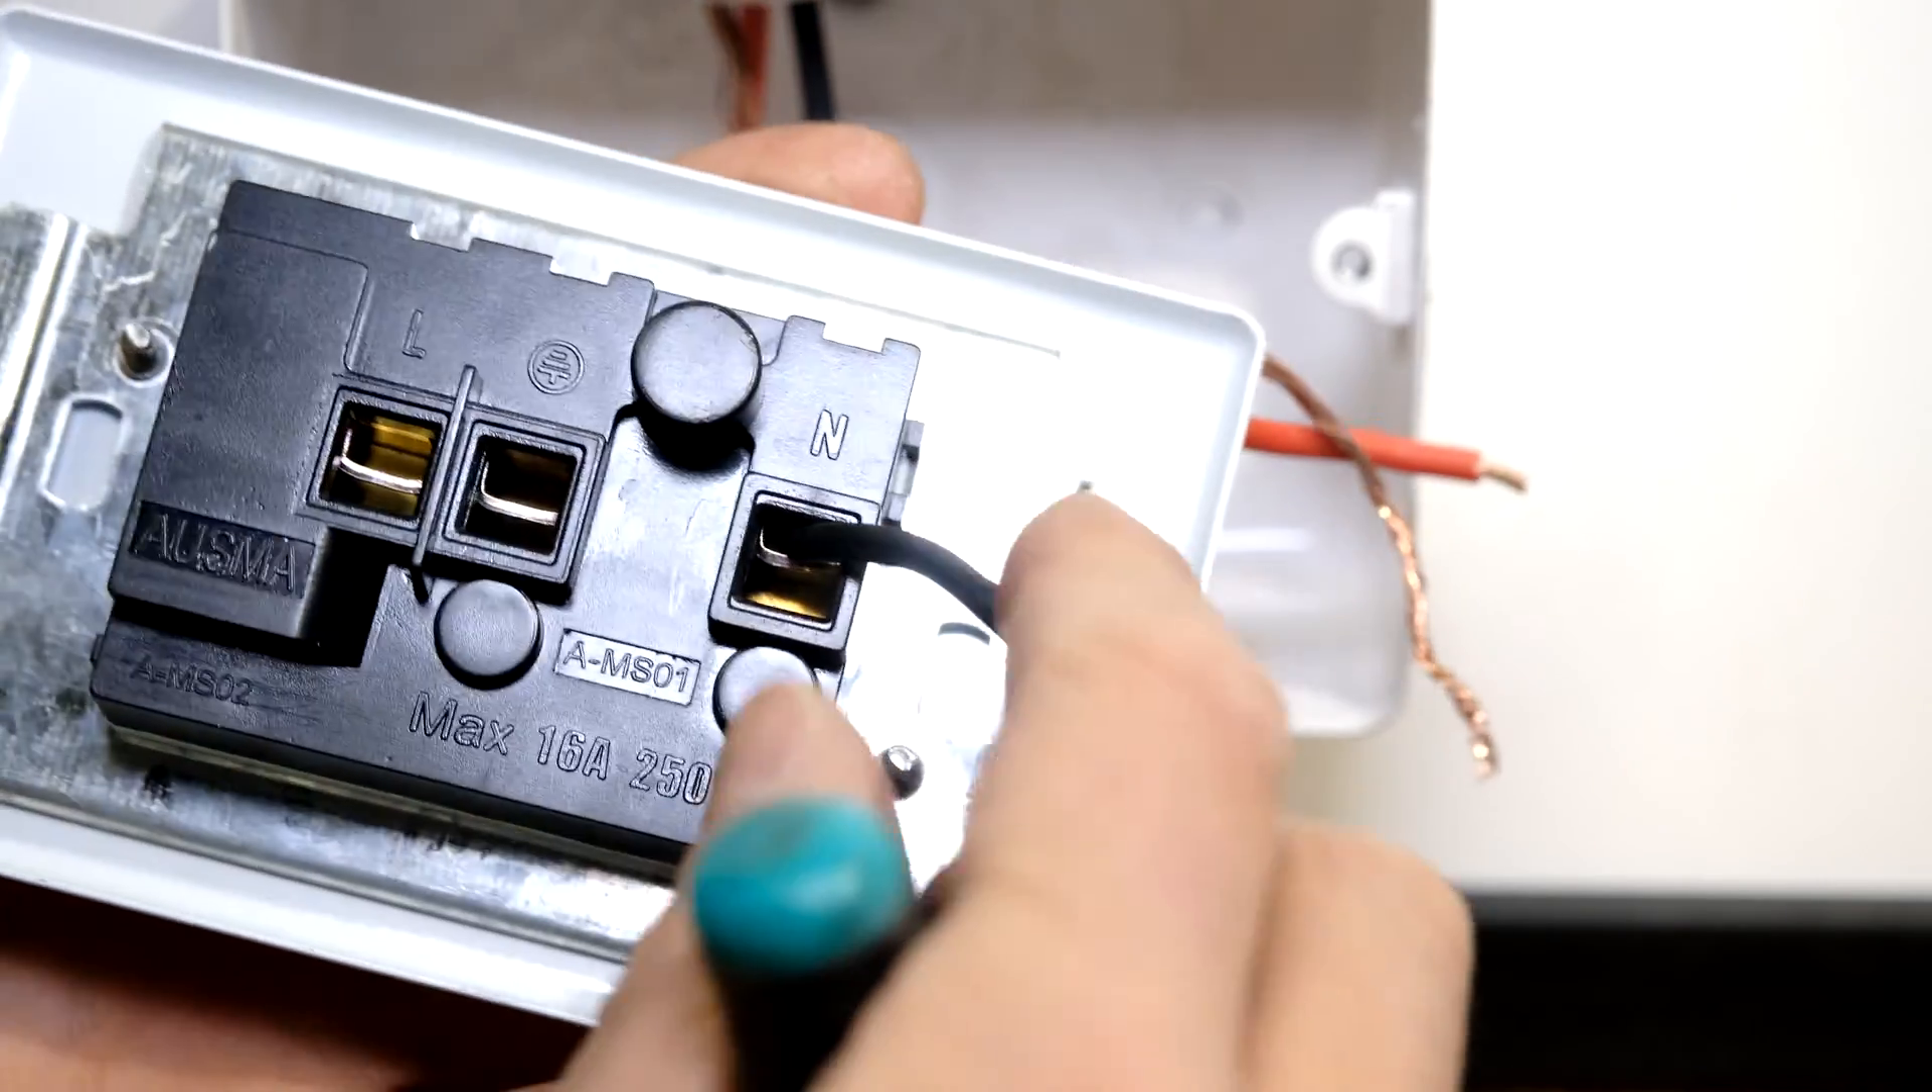So as you can see the neutral is now done now i just need to do the live and the earth.